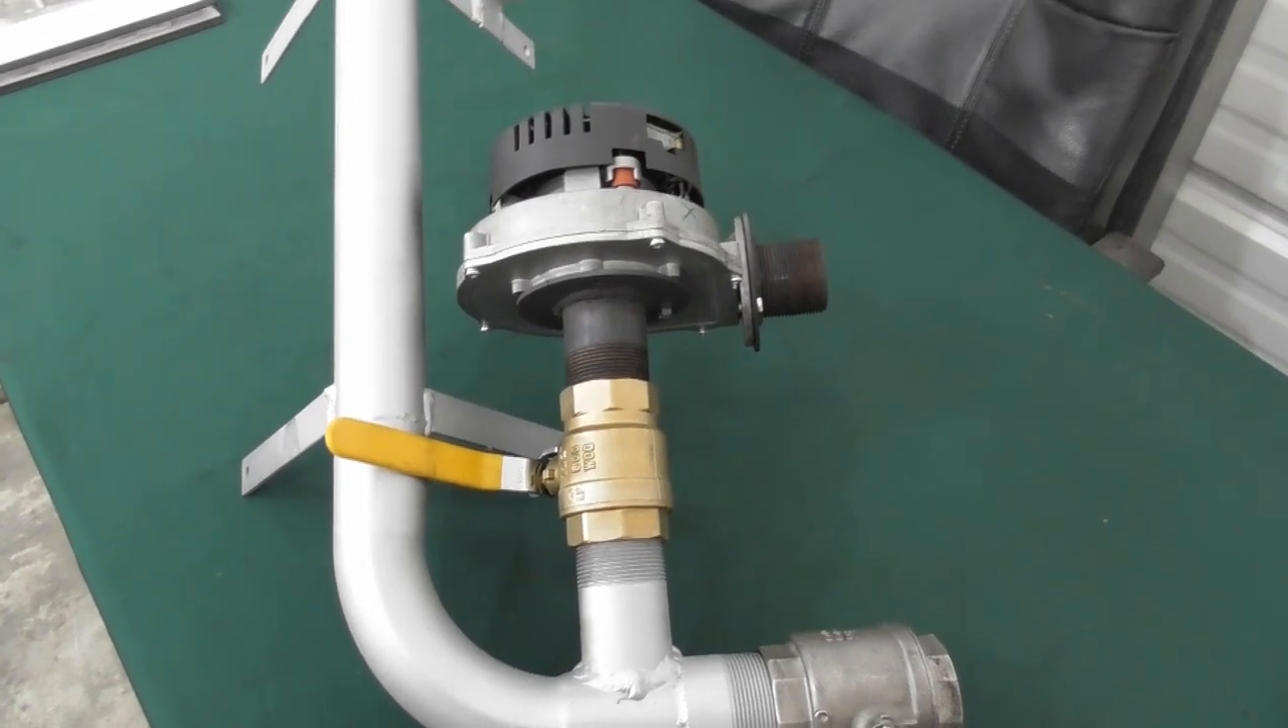We've got the lower flange on the blower. We've got the exit flange on the blower.